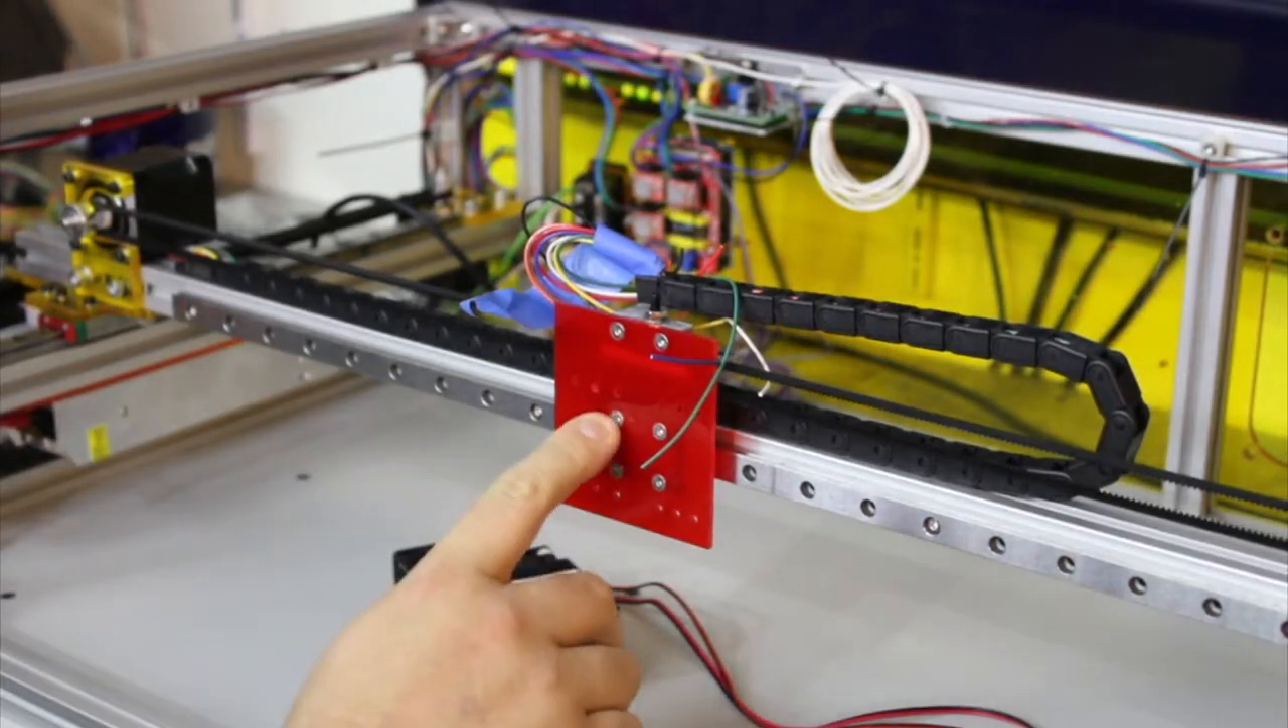Now all we have to do is put on the lasers.